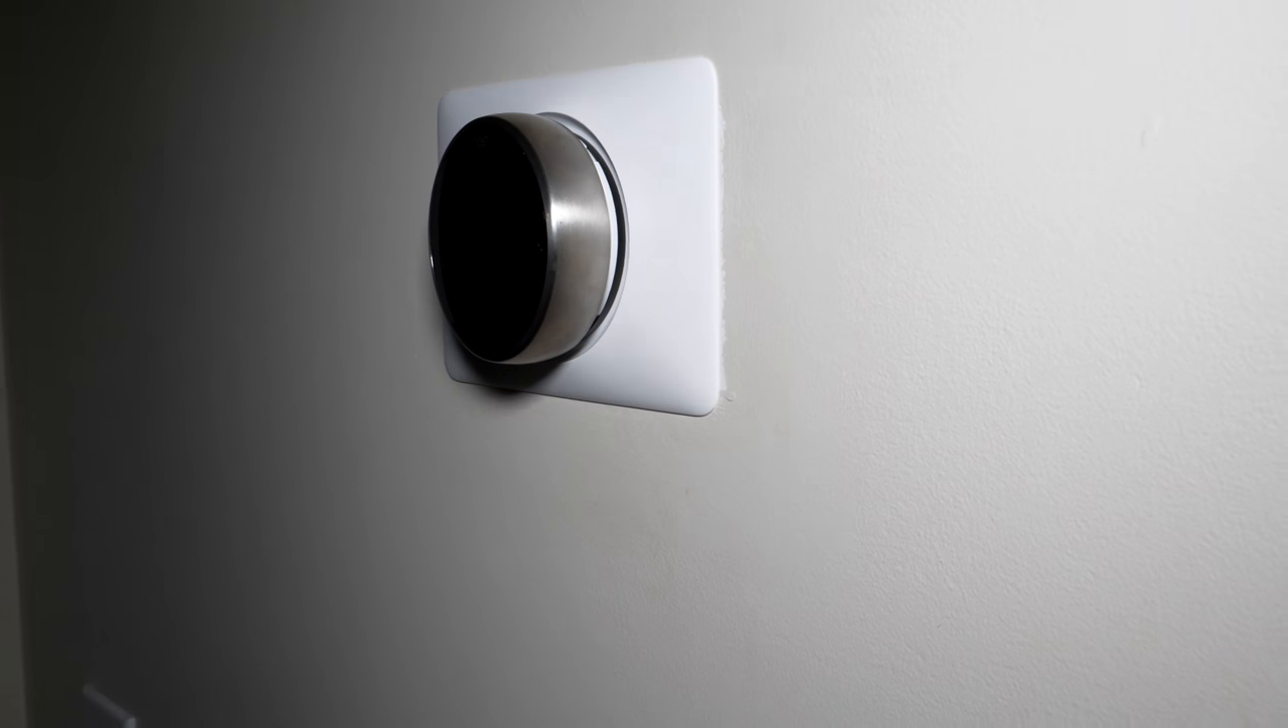So there's the unit all plugged up nice and clean.